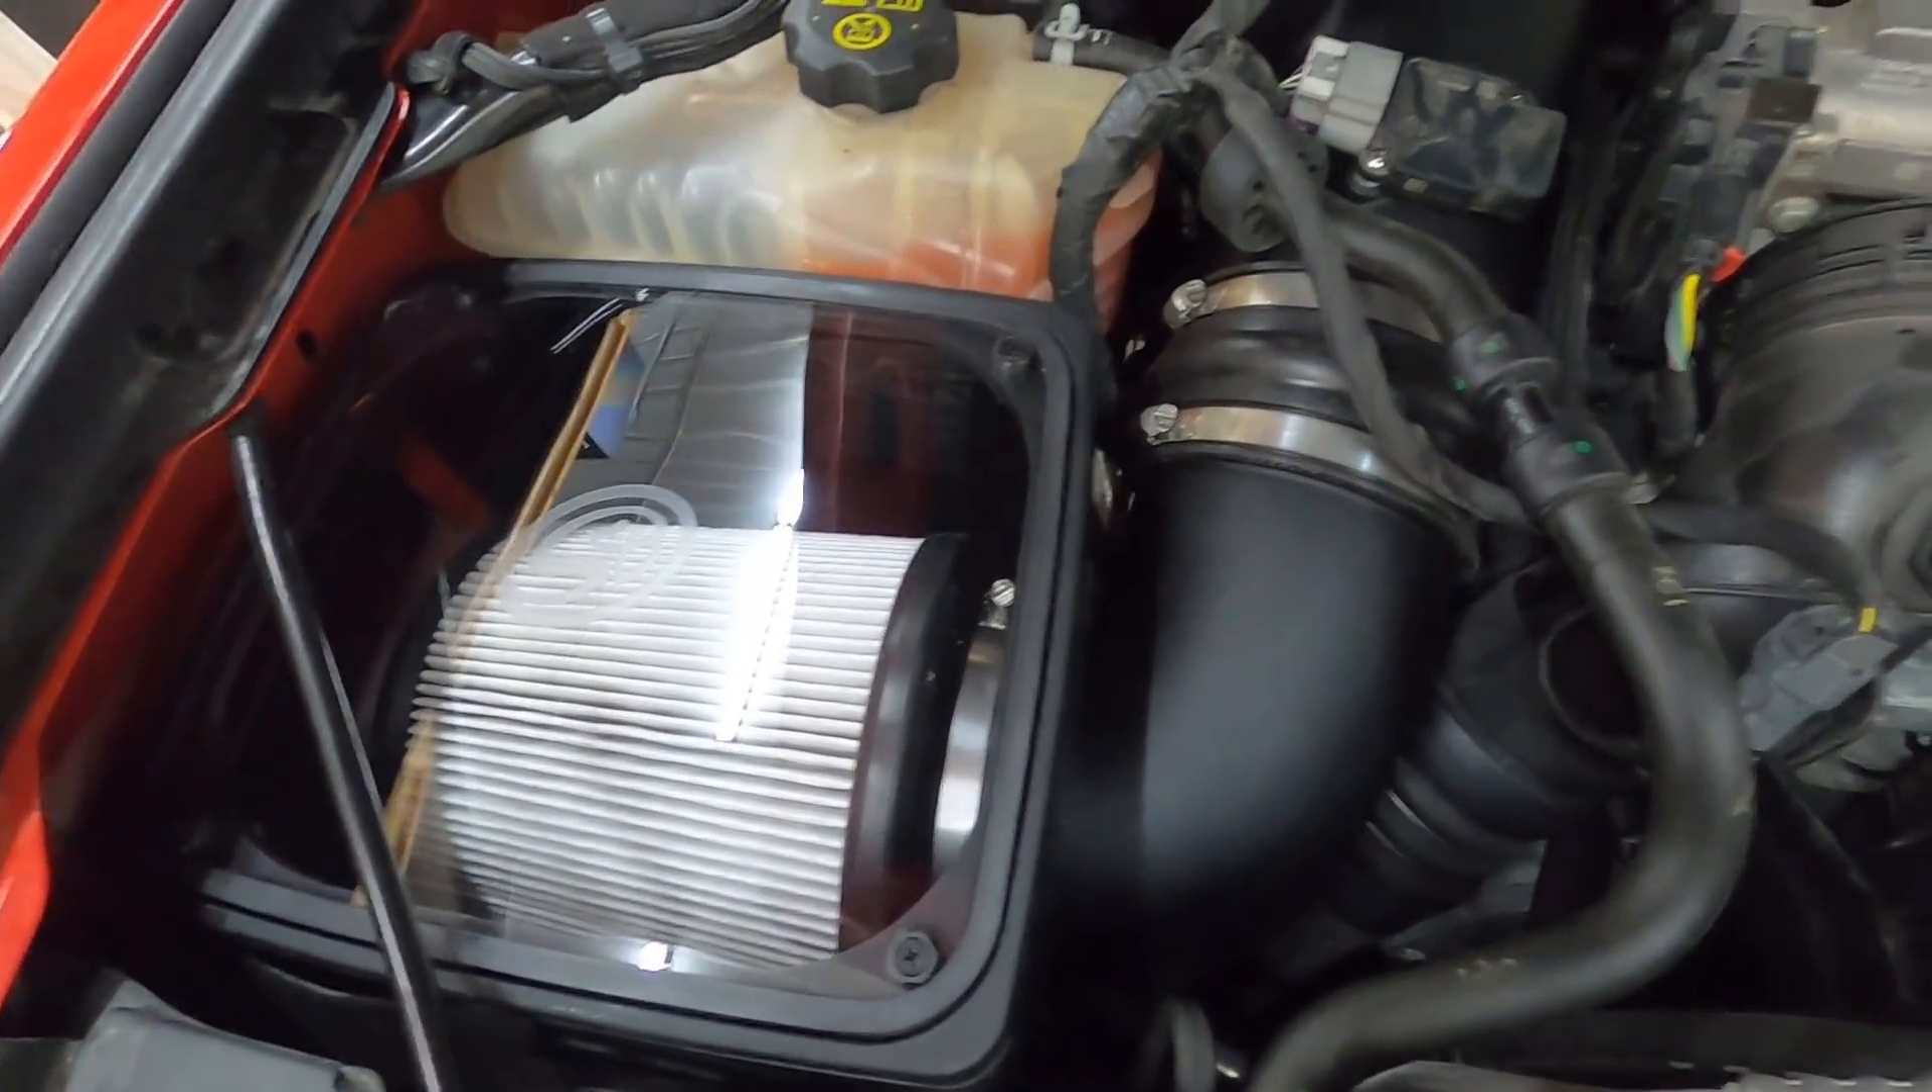So, after a little bit here, I have it all done. You can see there's the new air filter.